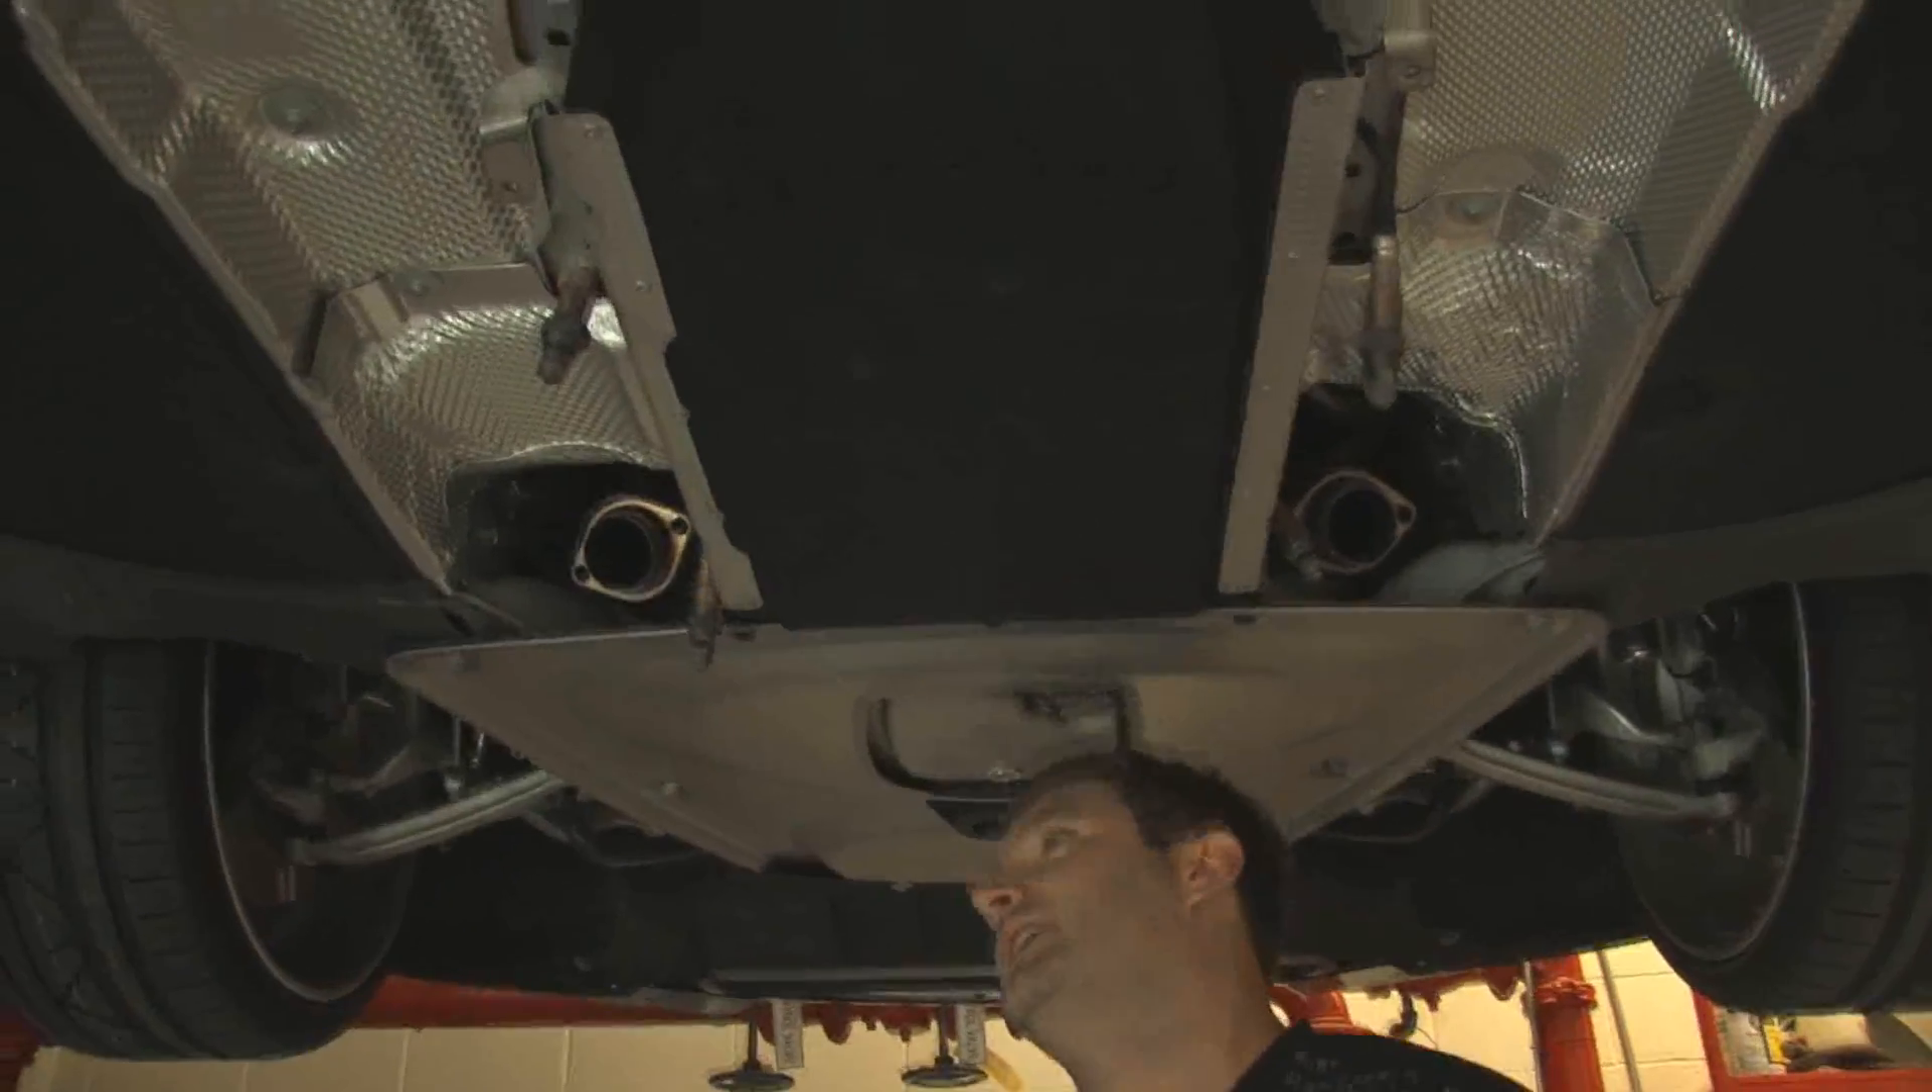As you can see, we have the stock exhaust off the car.